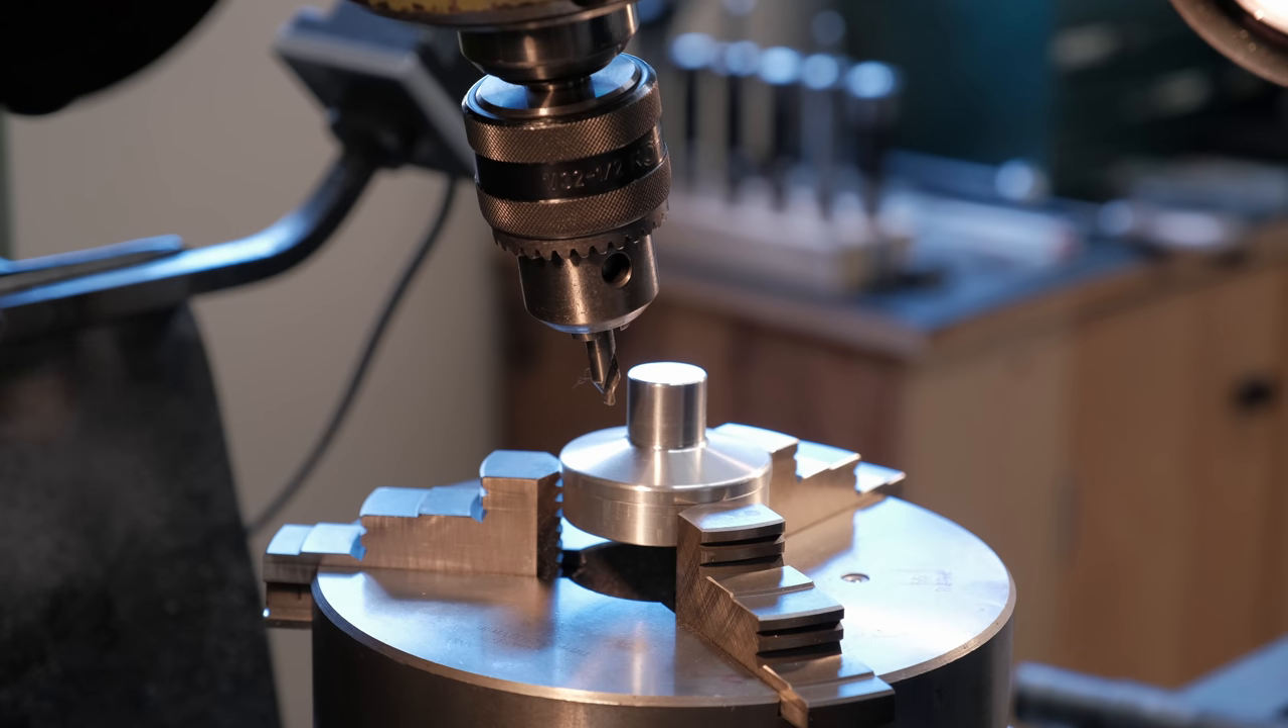Okay, we've got the cap in the rotary table on the mill.